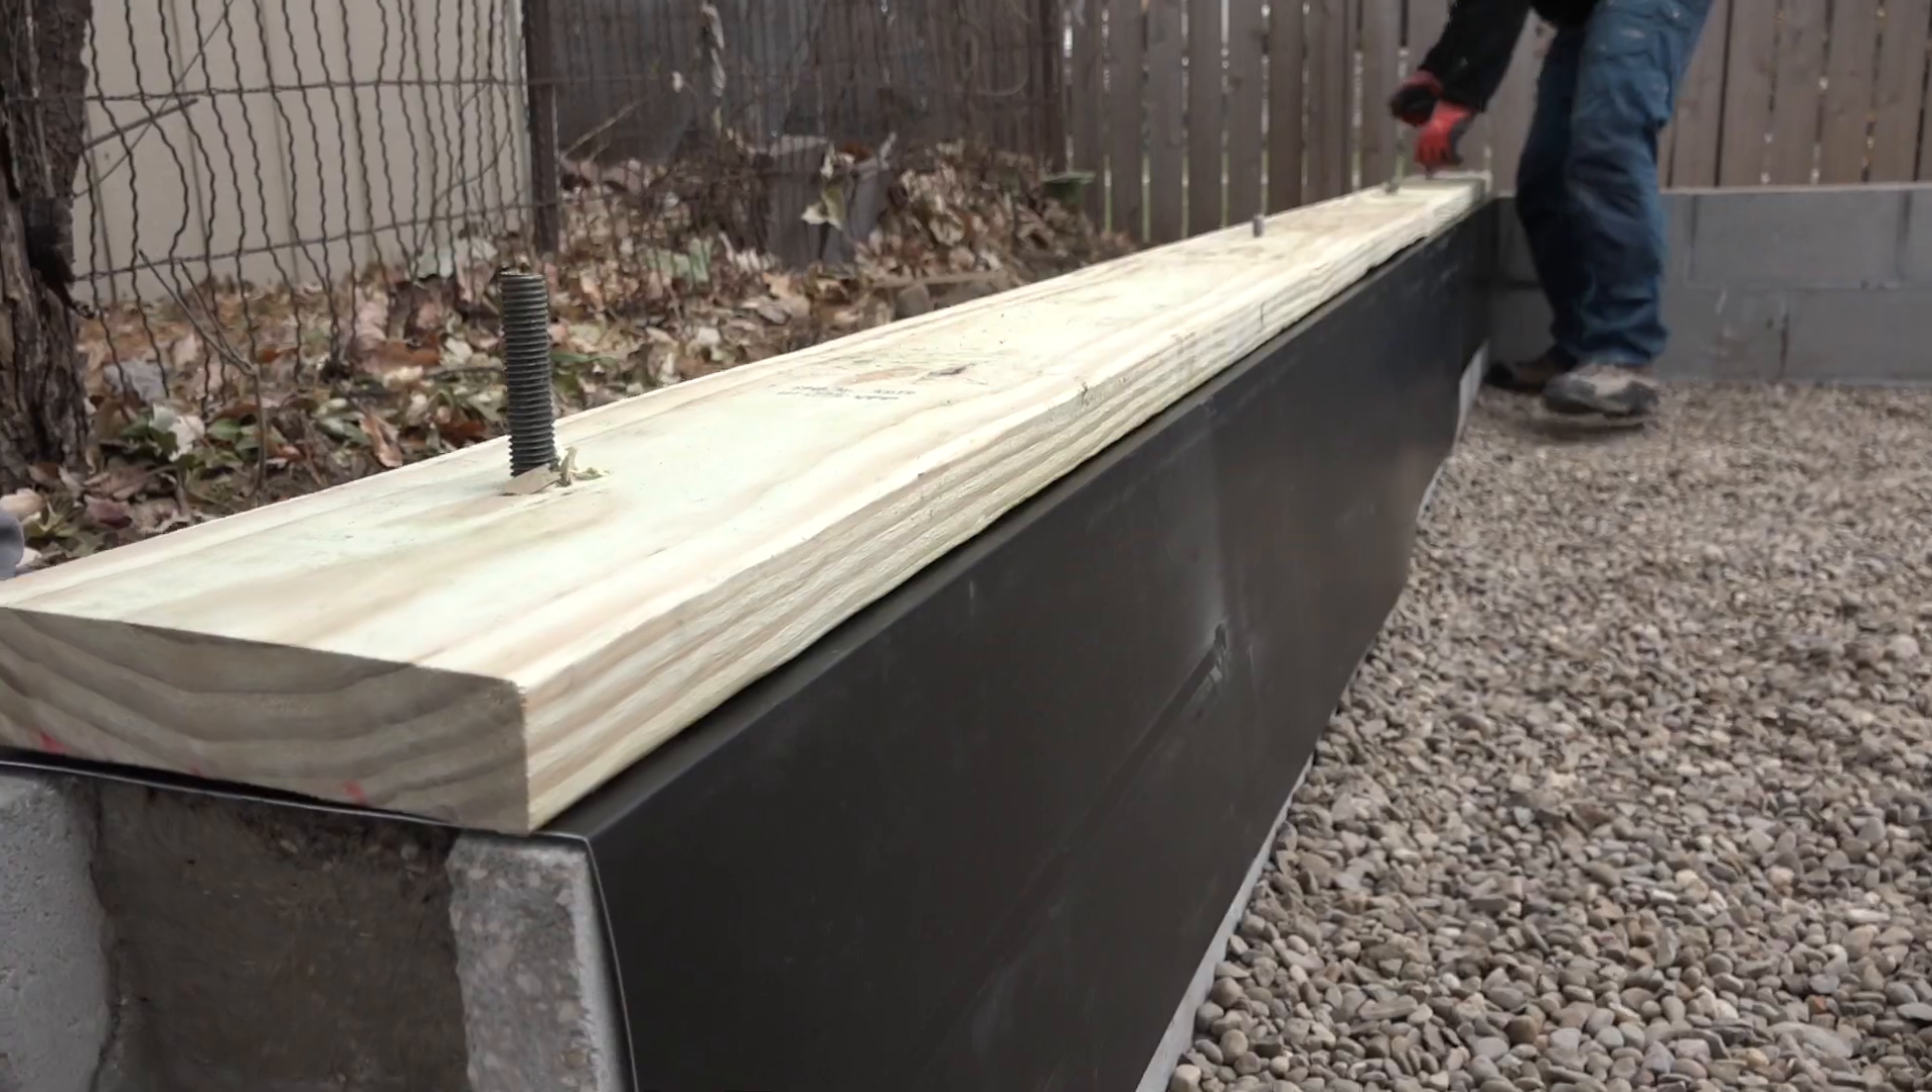The sill snuggles into its little bed and Stephen bolts it down.